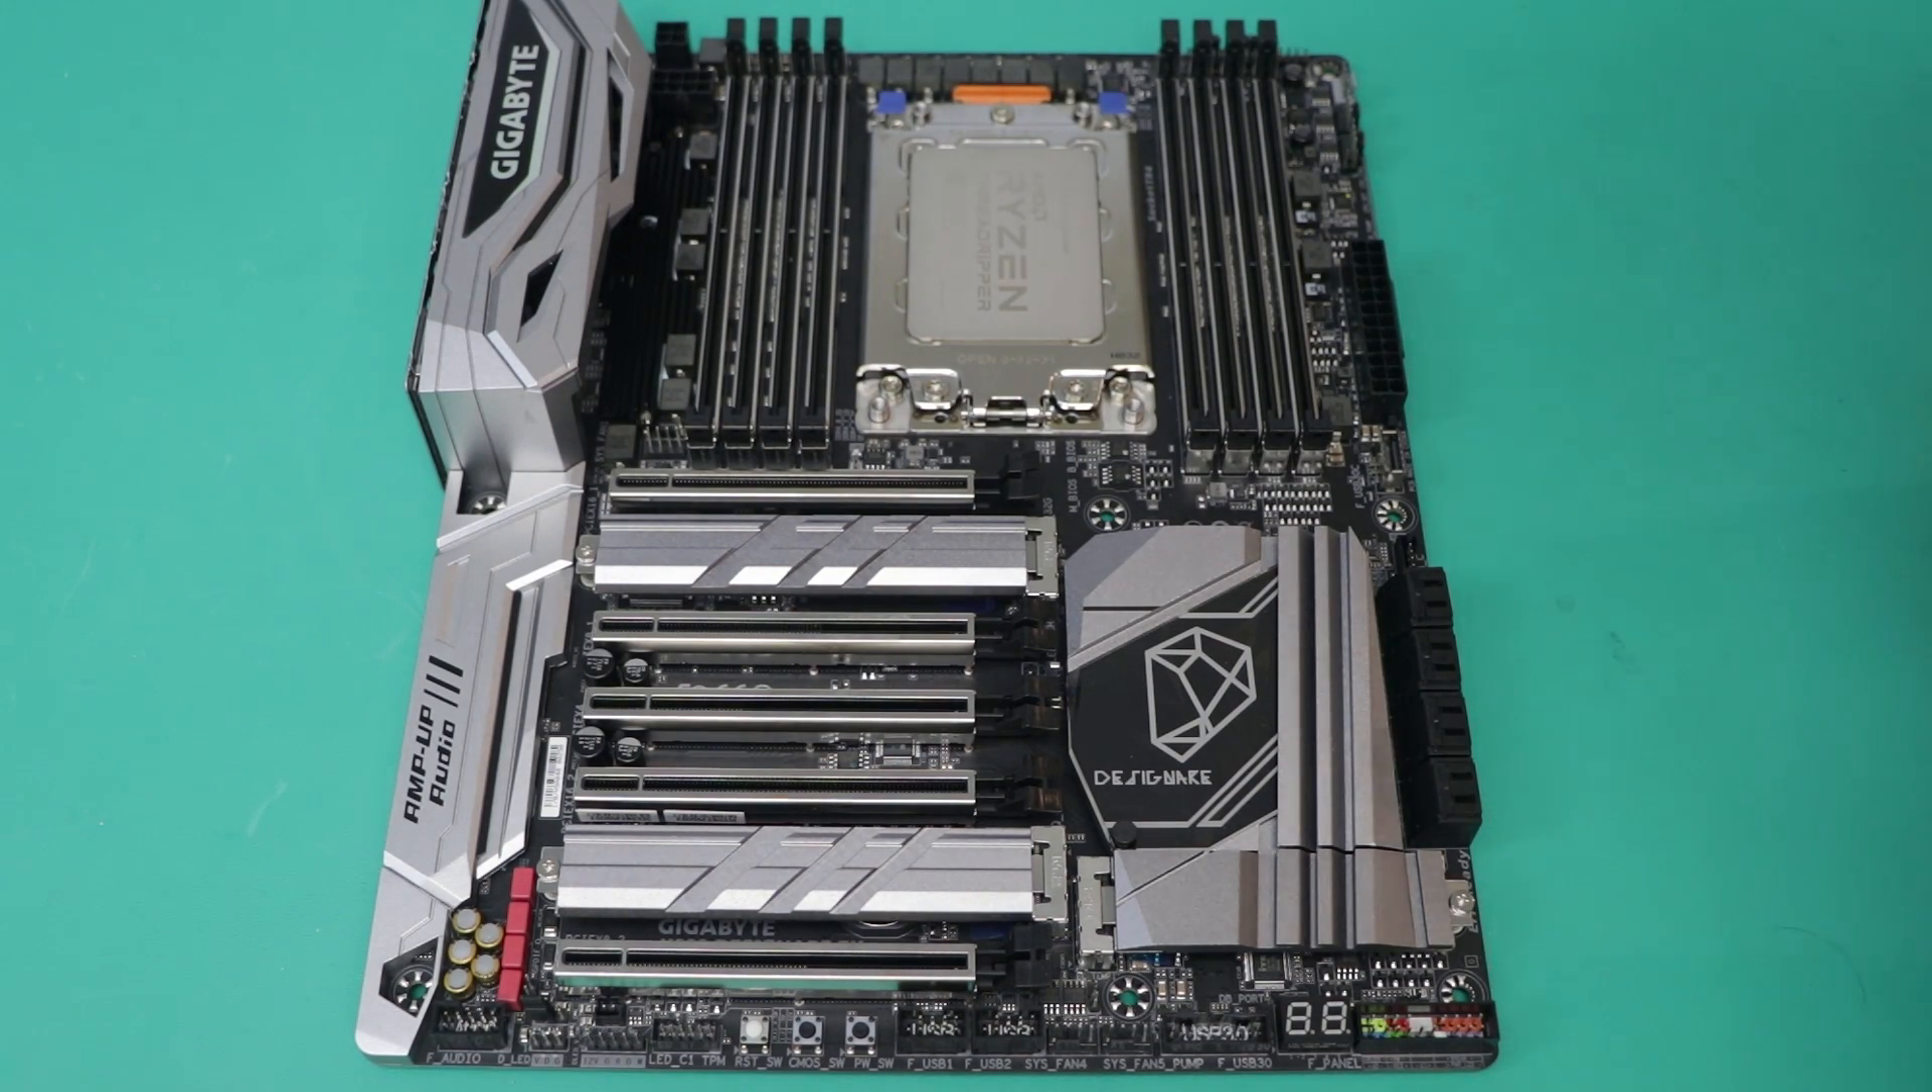CPU is in and we're almost ready.